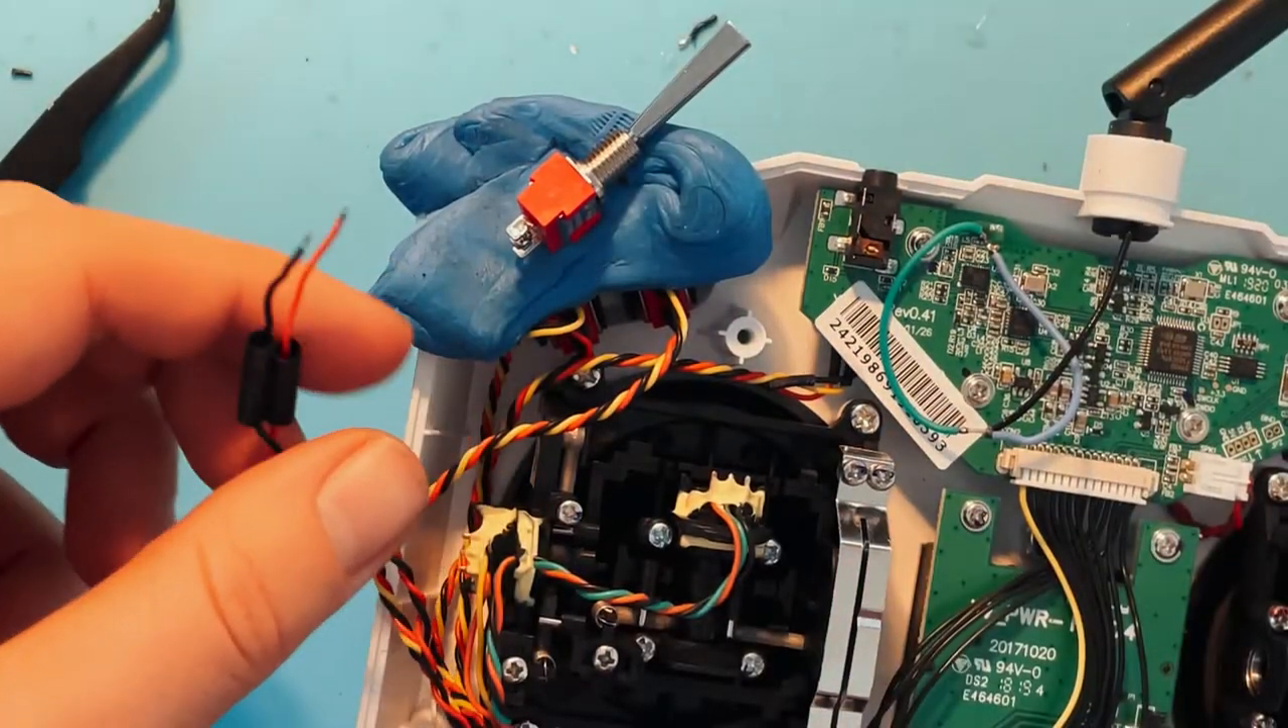So we got the heat shrink on the wires.